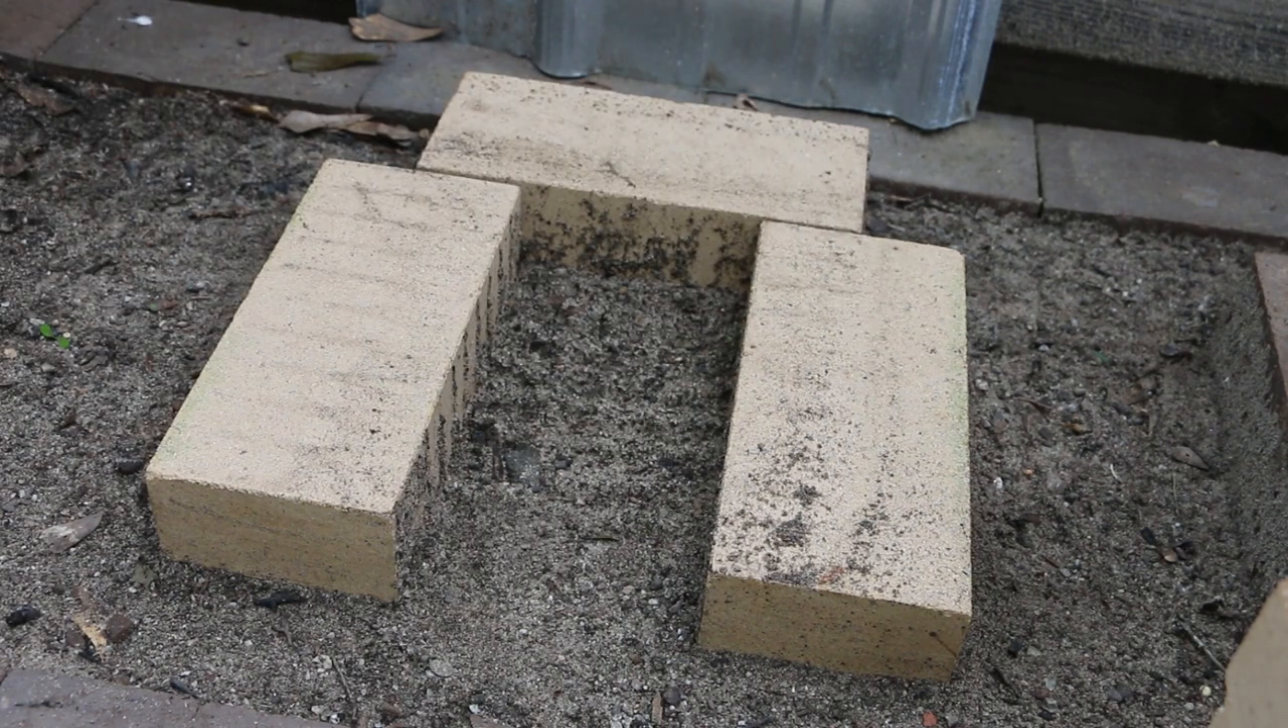And of course, my base layer is three bricks stacked flat, and I did that just for stability.